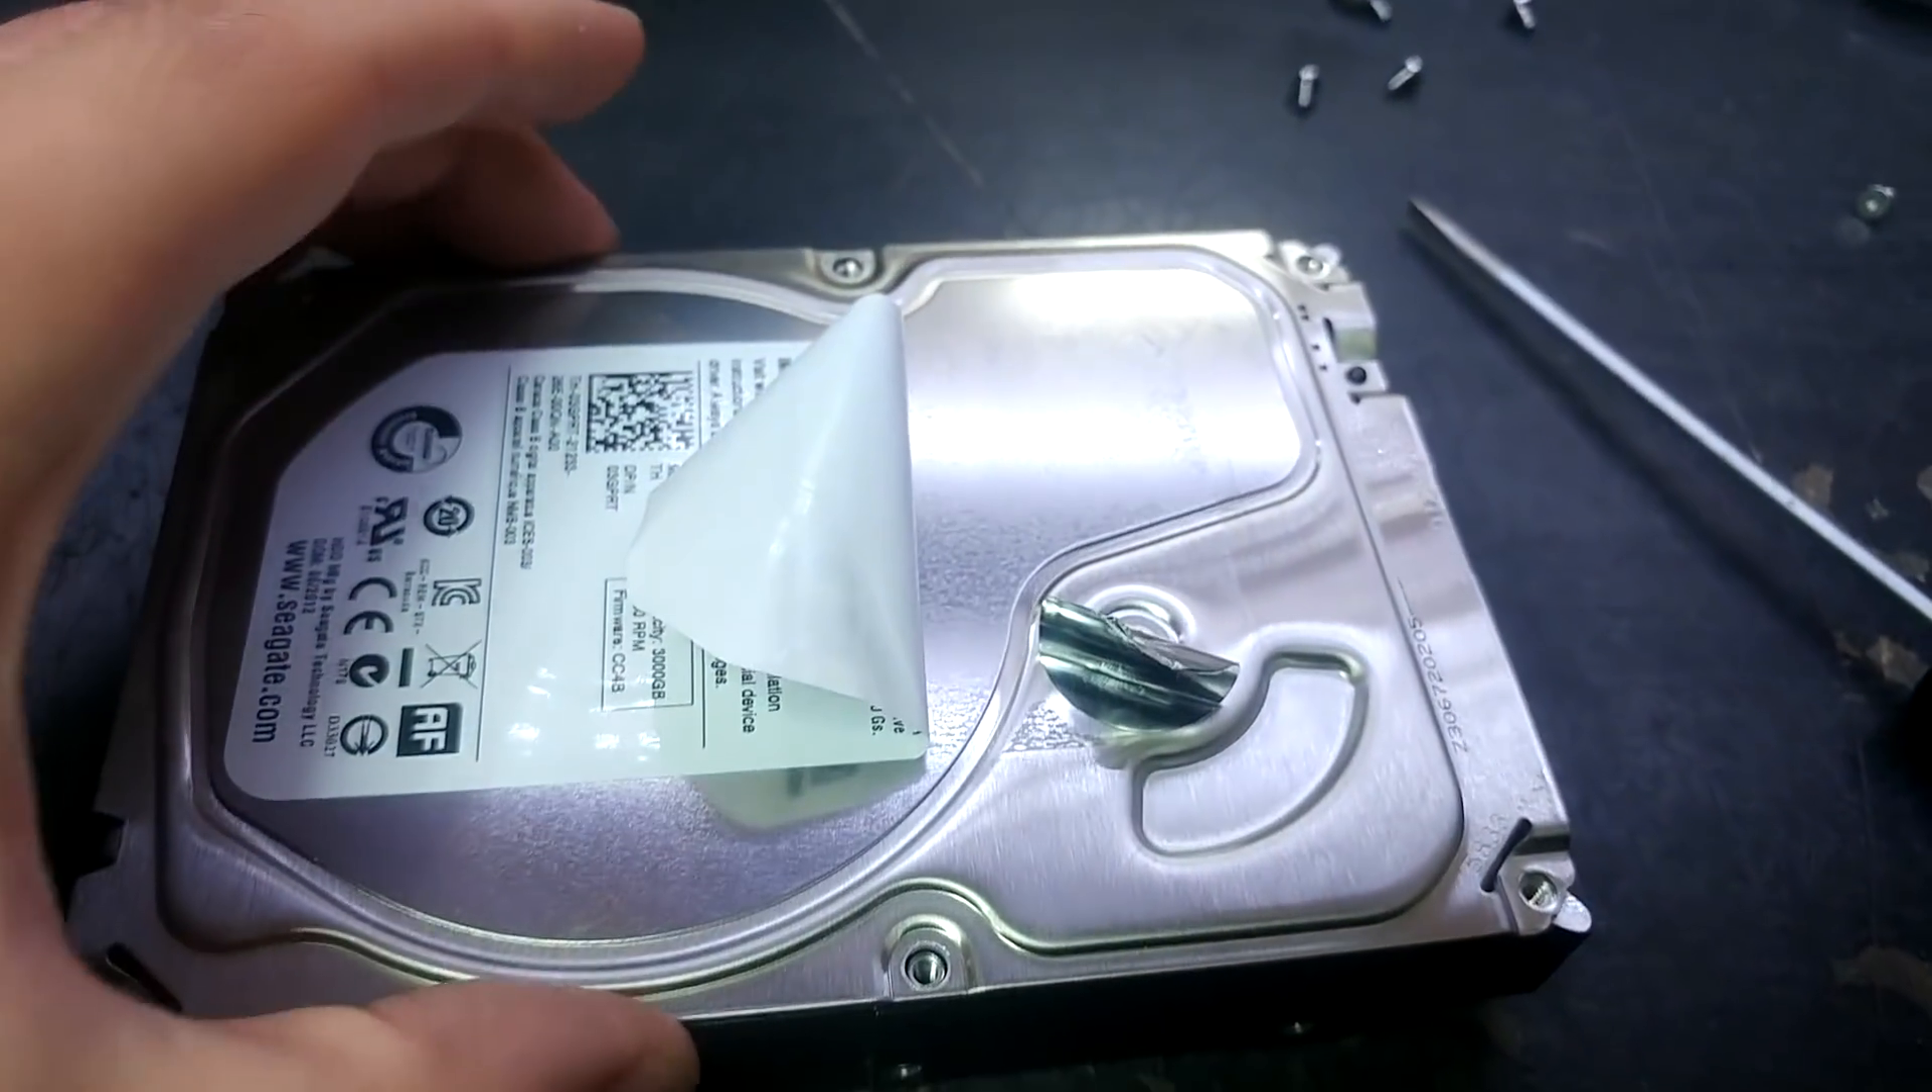Right, so I've taken out the screws and peeled back the labels.